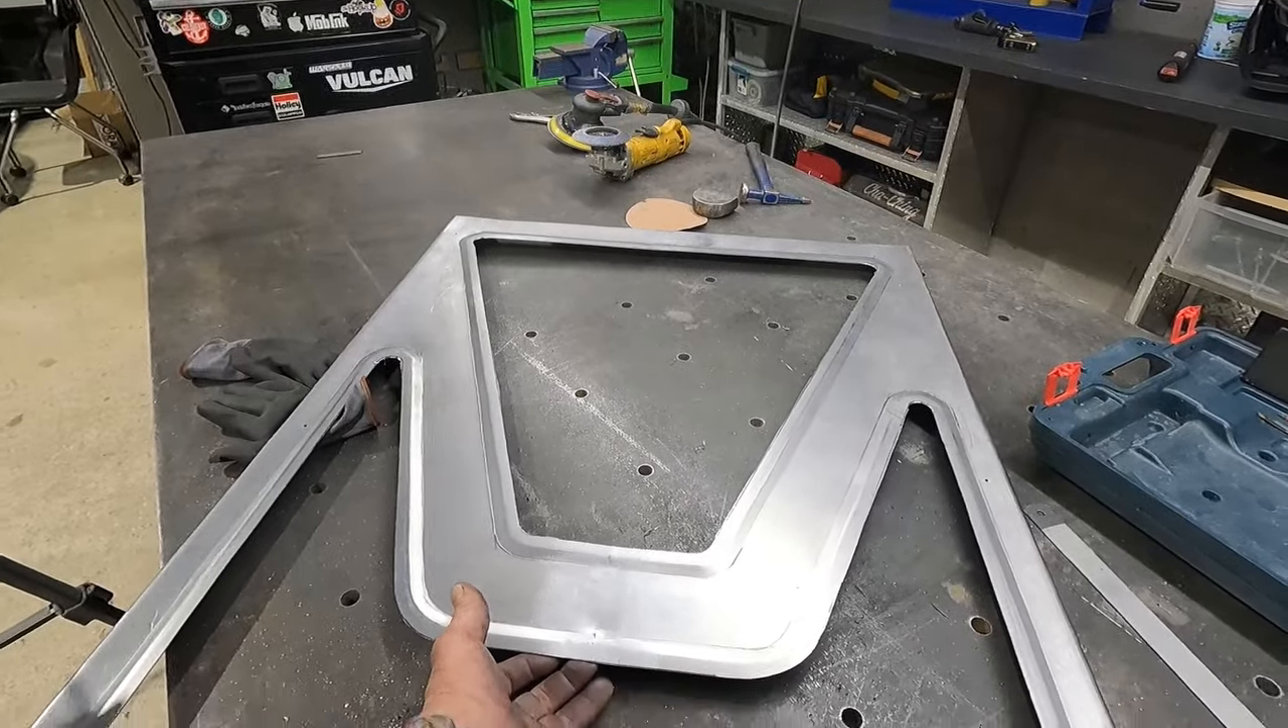I know i gotta still add my perforated metal in here but this is pretty flimsy.